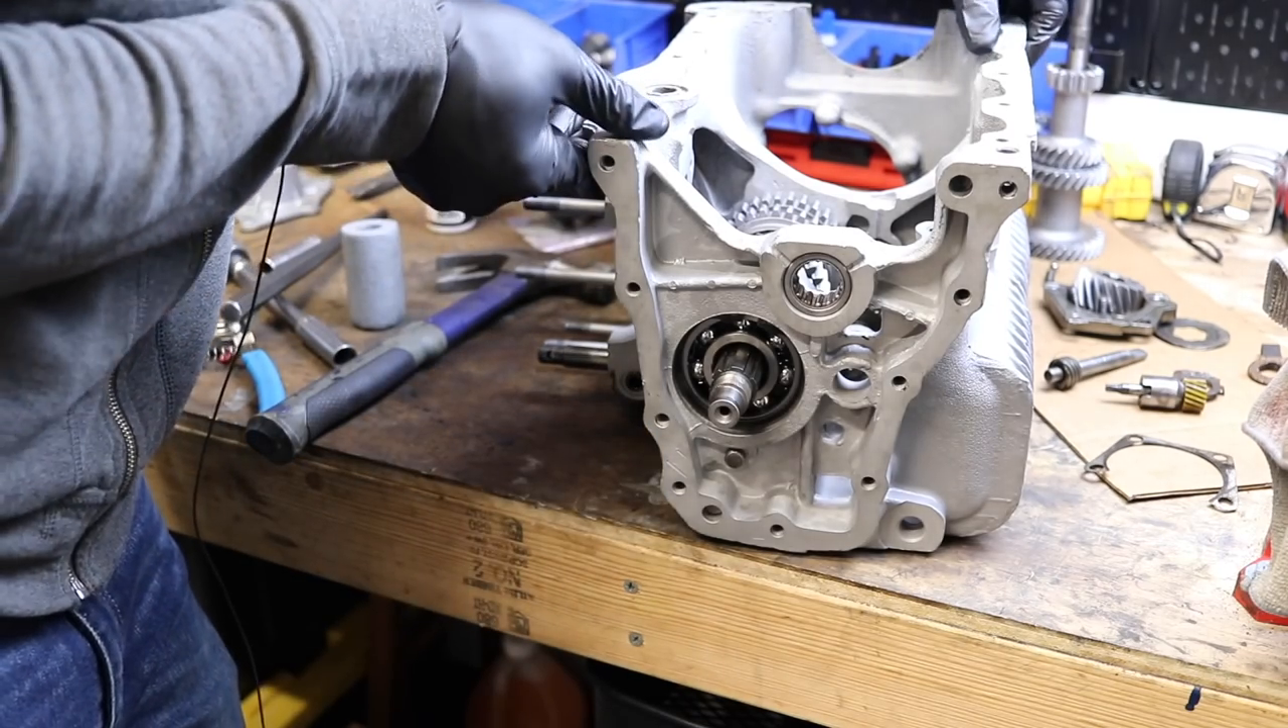We have our first motion bearing here installed.